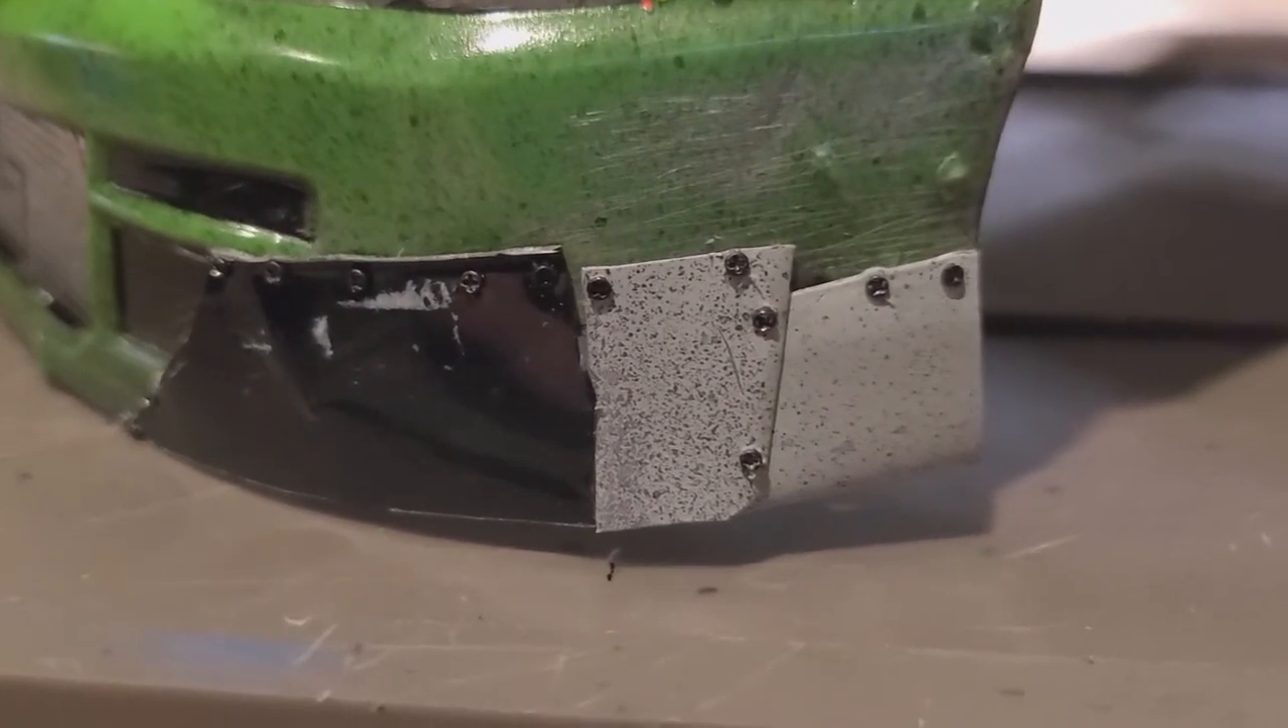Okay, so I've got the front pieces fixed on there. I've got several little screws in it.